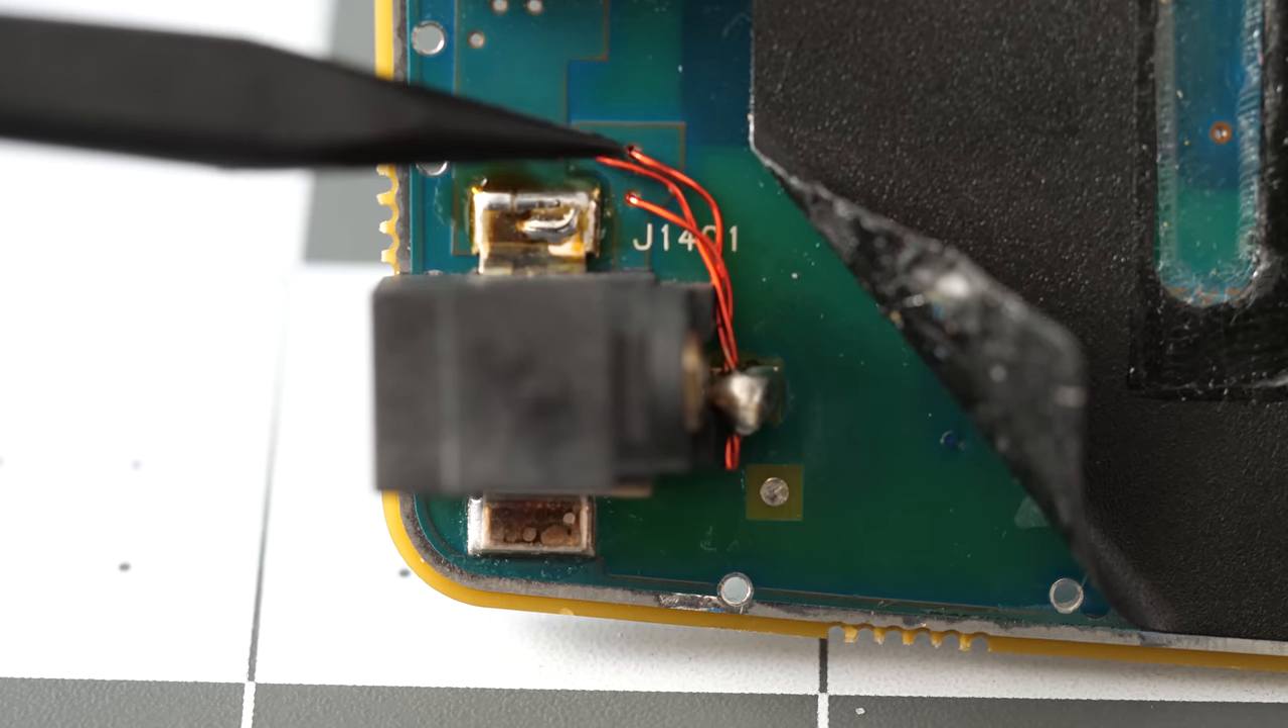I soldered down the pad. That was still good. And then I ran three bodge wires.